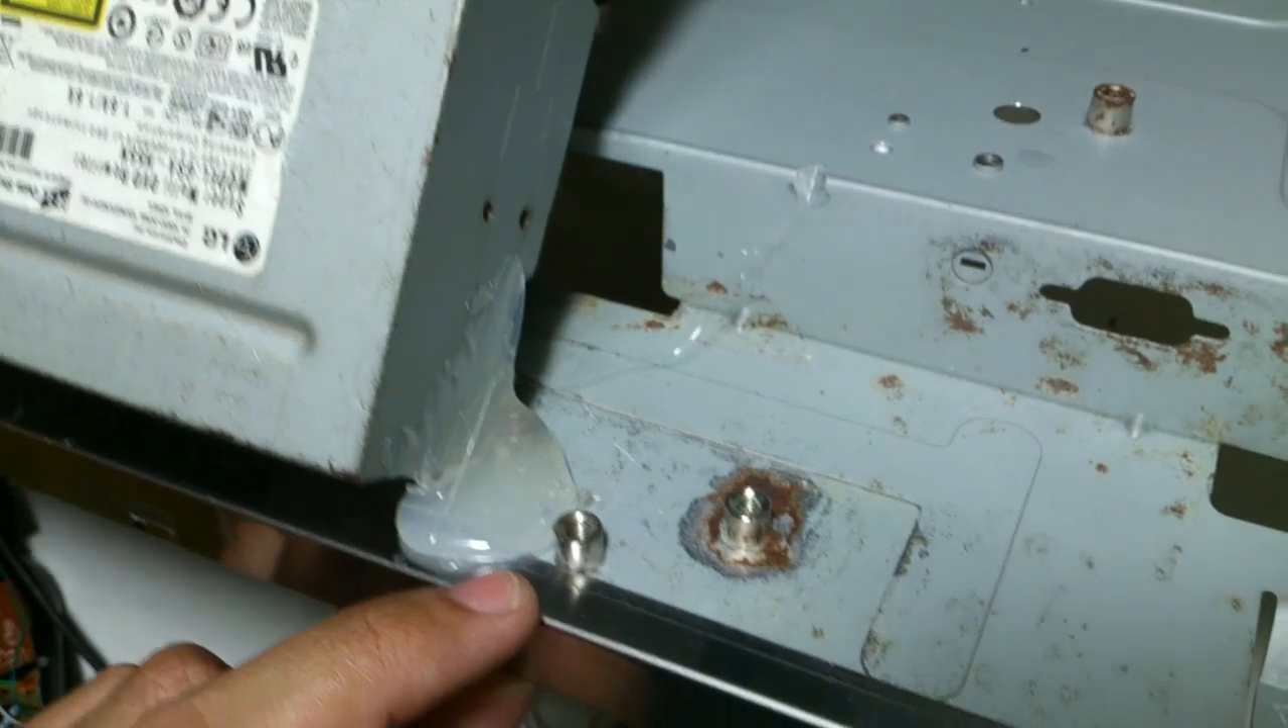Aqui eu colei com cola quente, né, essa parte do drive de DVD.